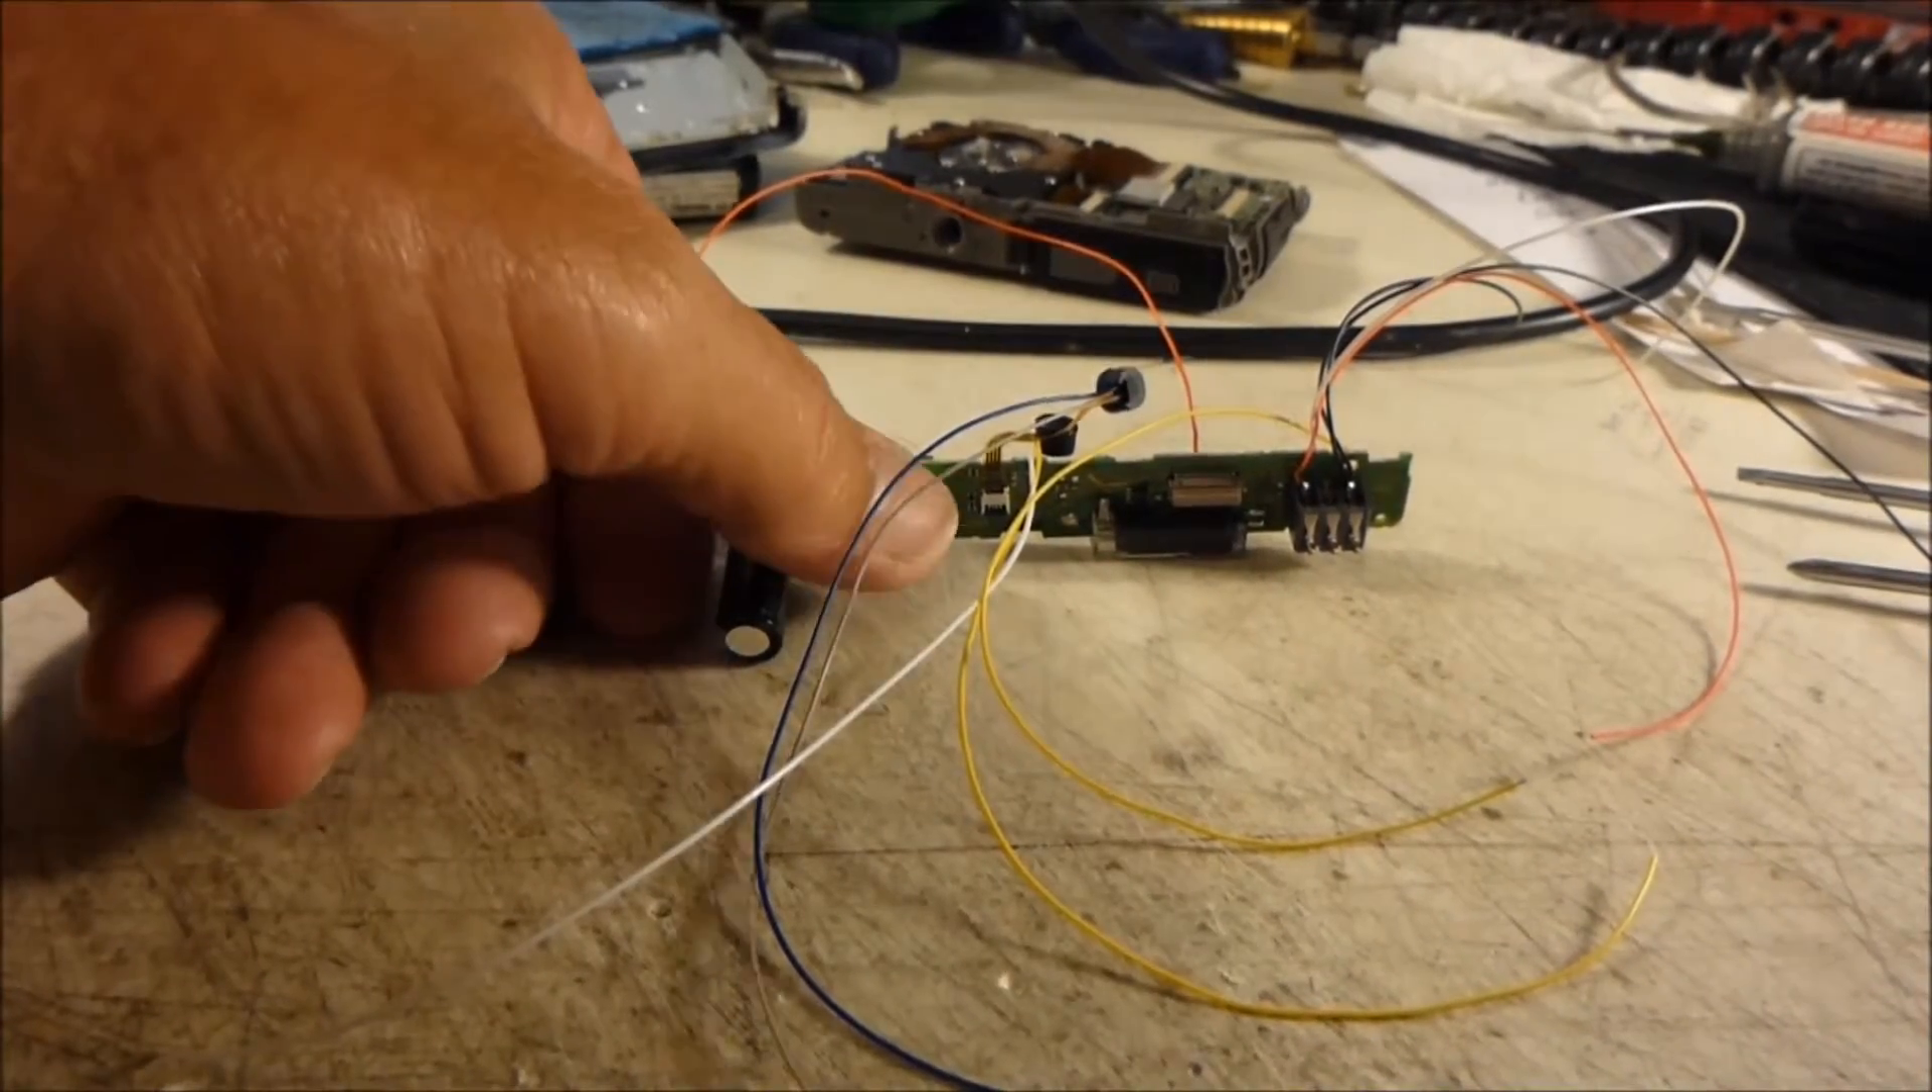At this point i've got all my hack wires soldered on.